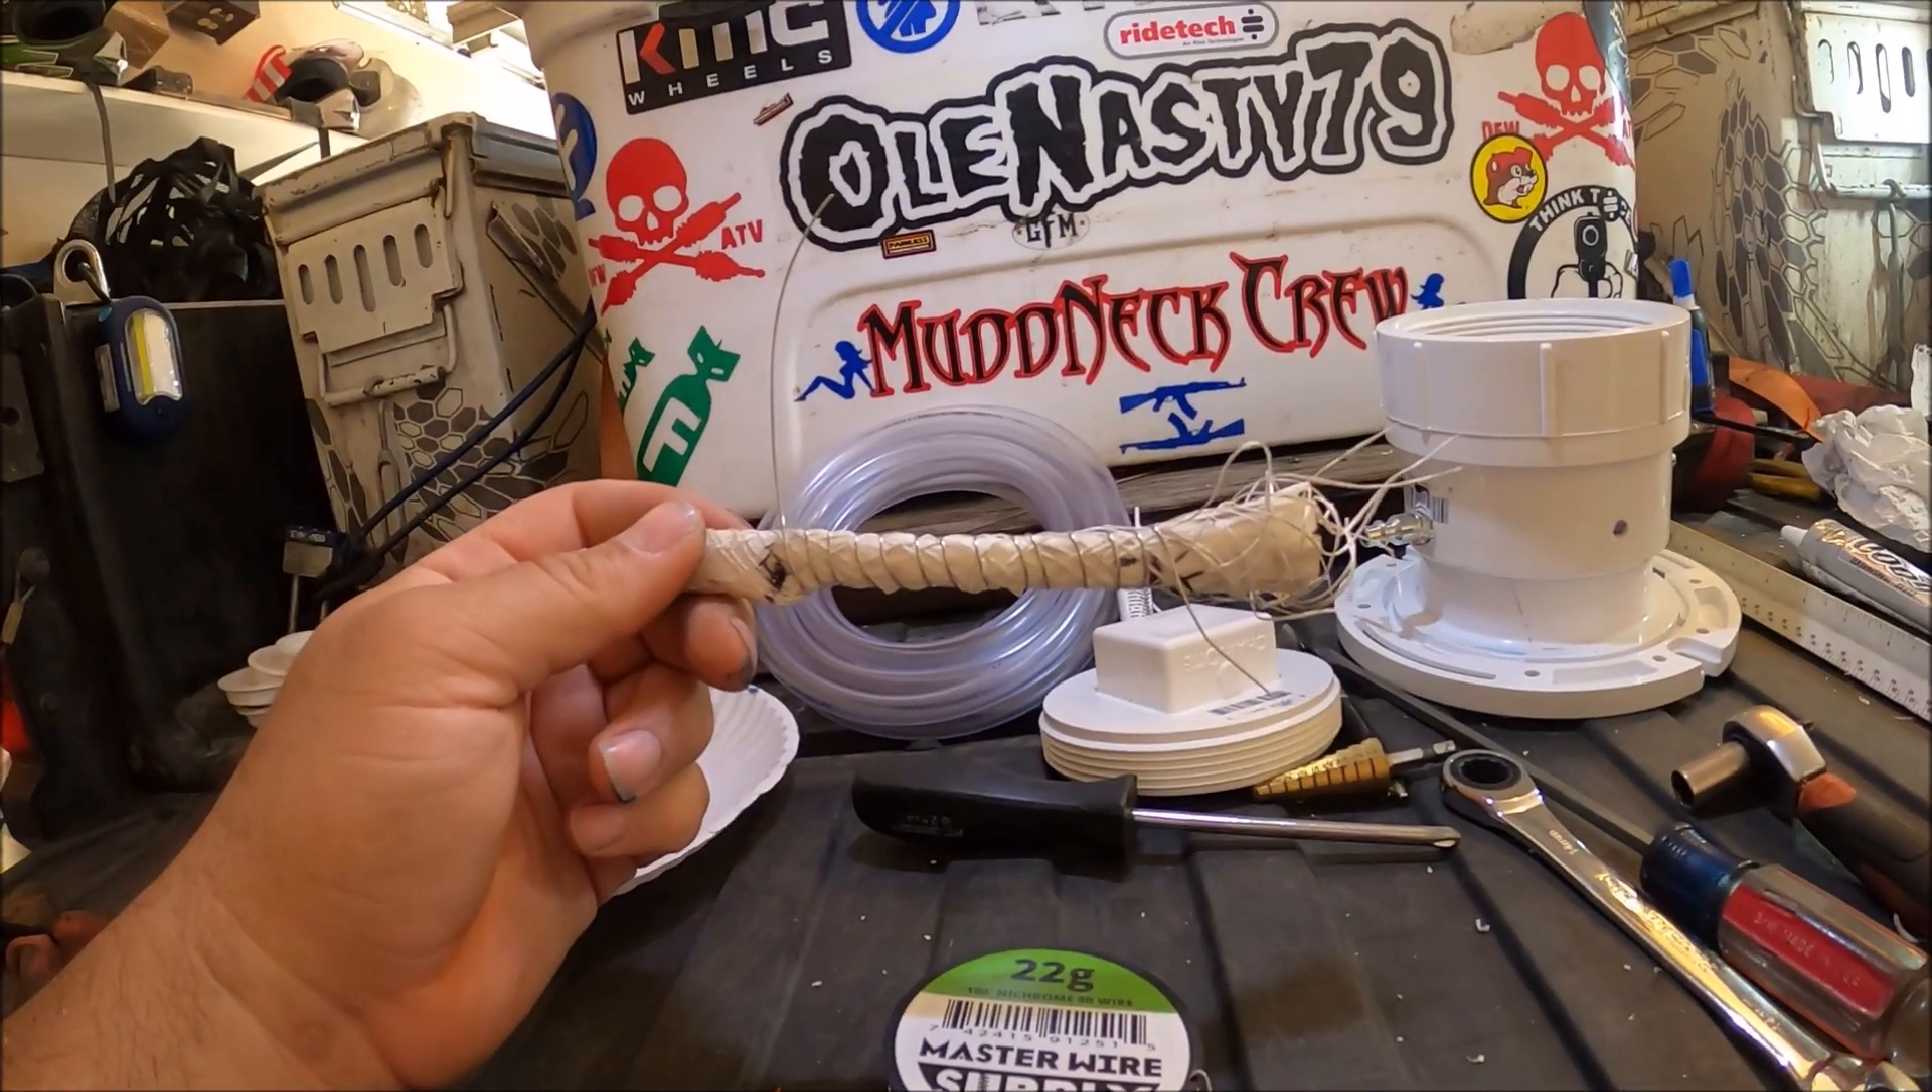Now i got that wire wrapped around my wick.